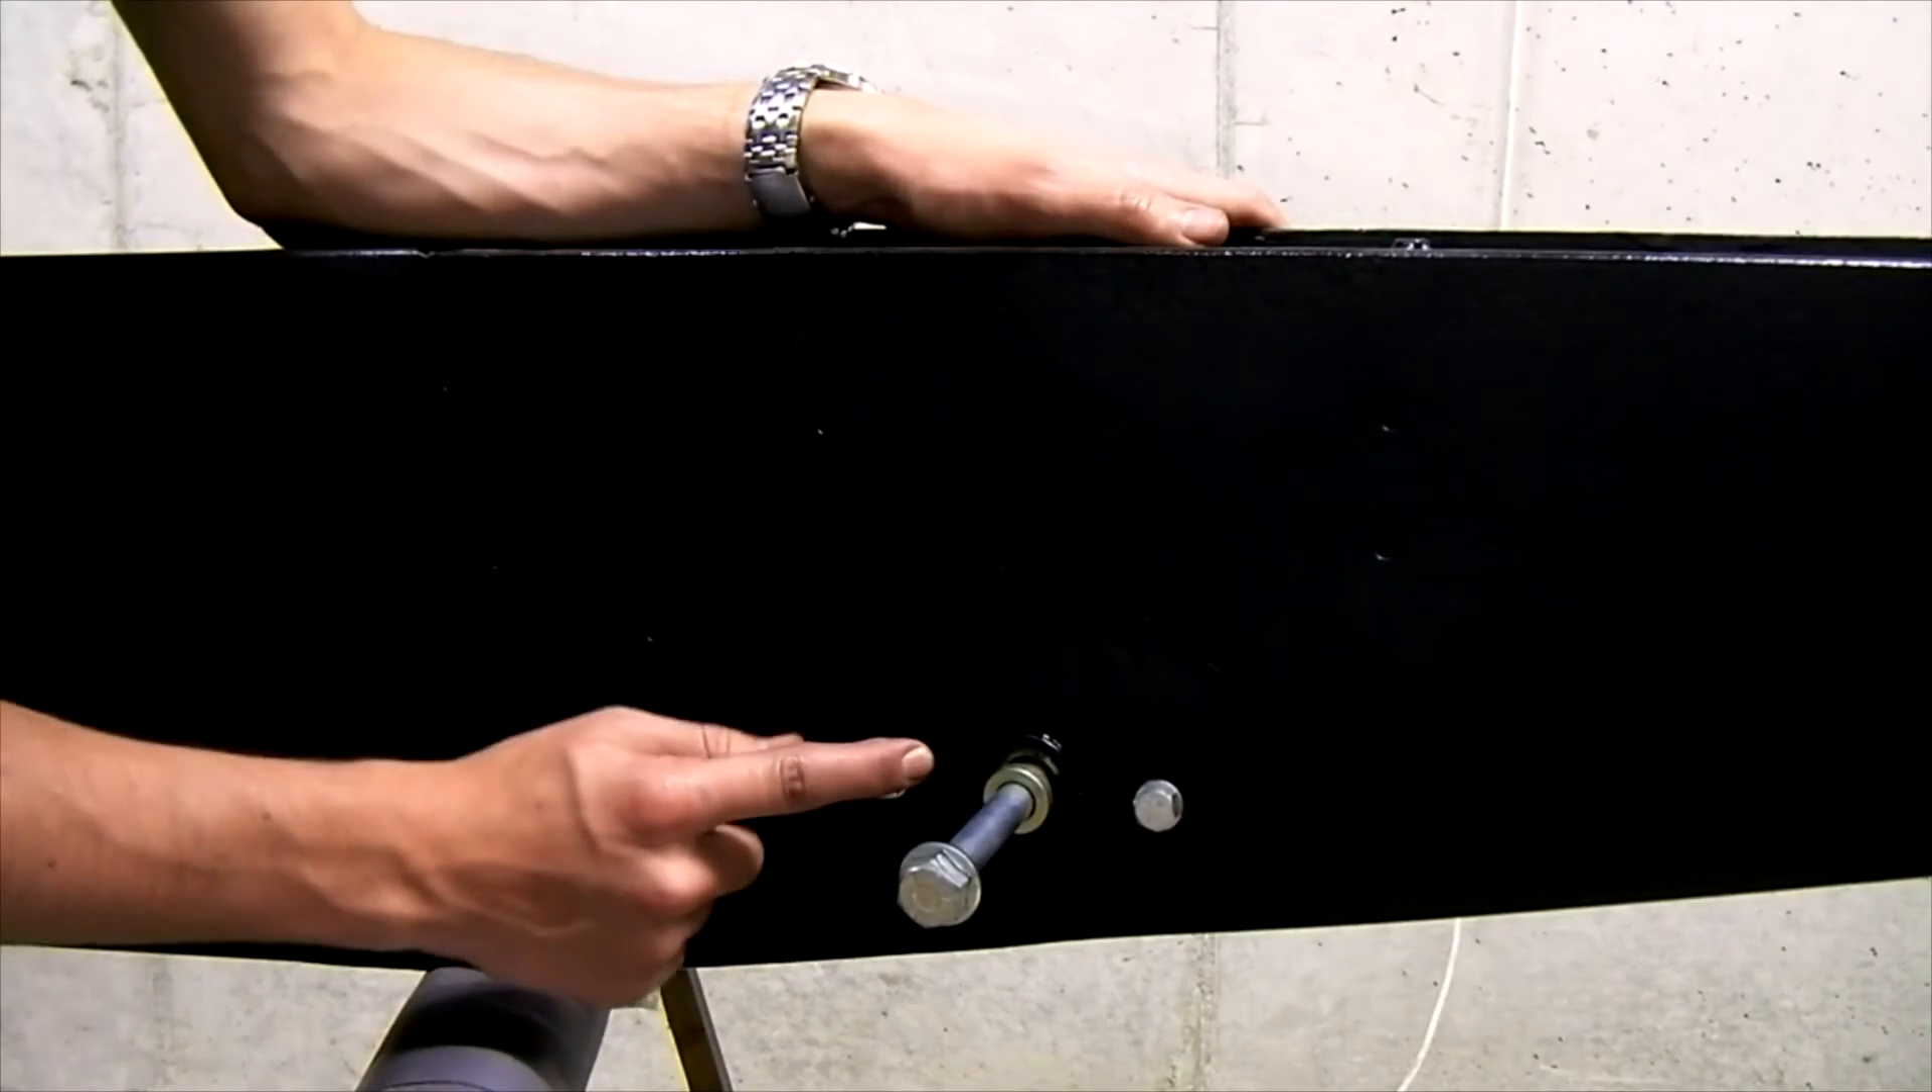So the new rear radius arm mount is installed and we've also installed a new pivot pin. It's just a half an inch bolt with a washer.